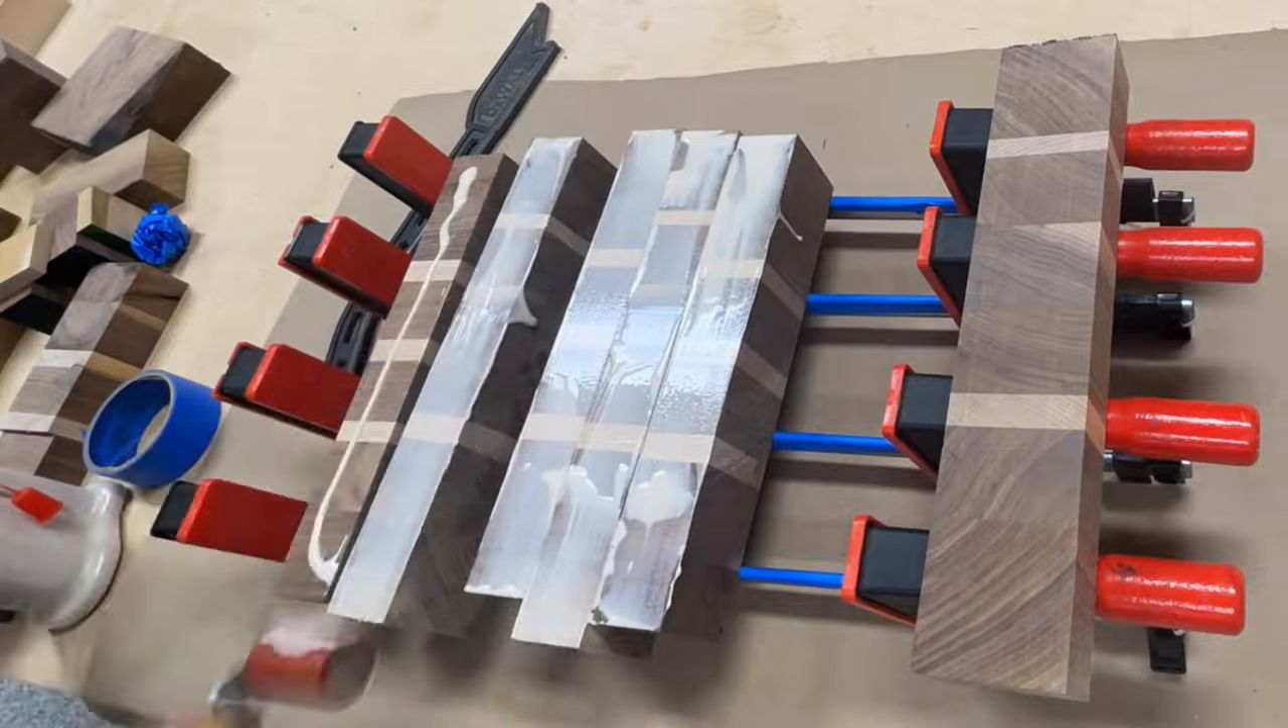I then arranged the newly cut strips on the parallel clamps making sure to interlace strips from the two different boards so that the pattern doesn't repeat itself.